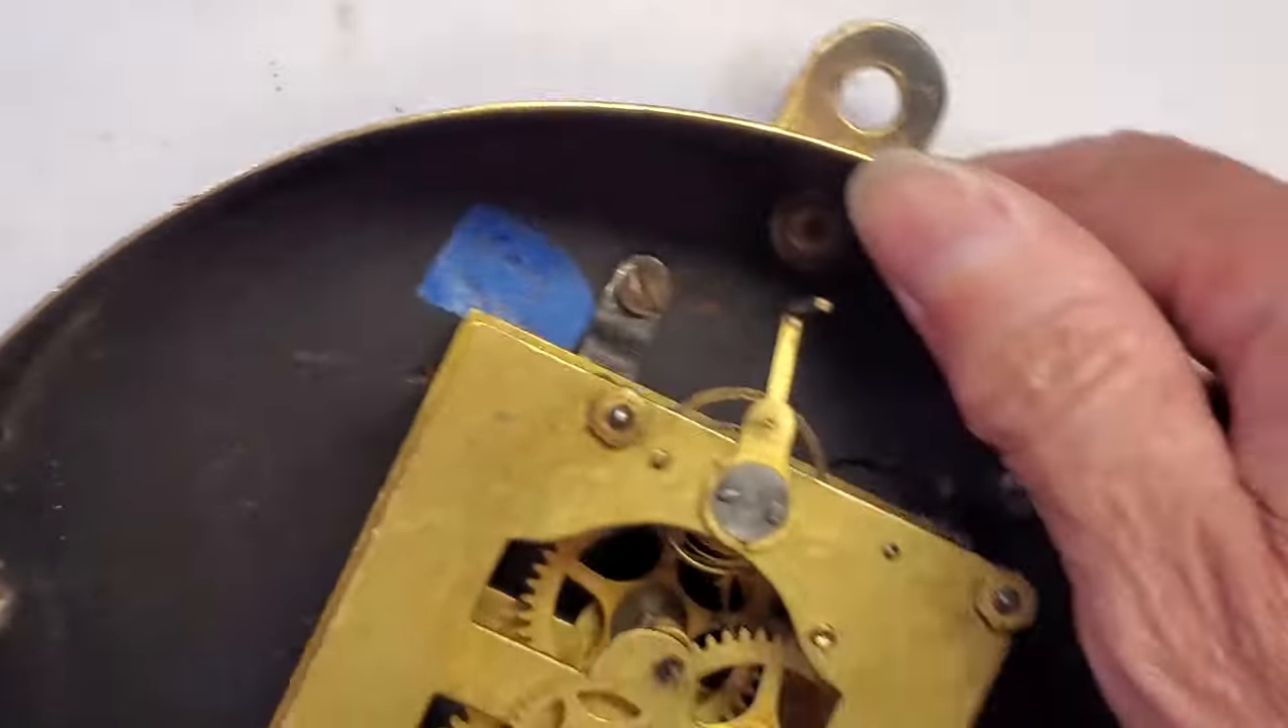The movement is fastened to this piece of wood that's painted black.